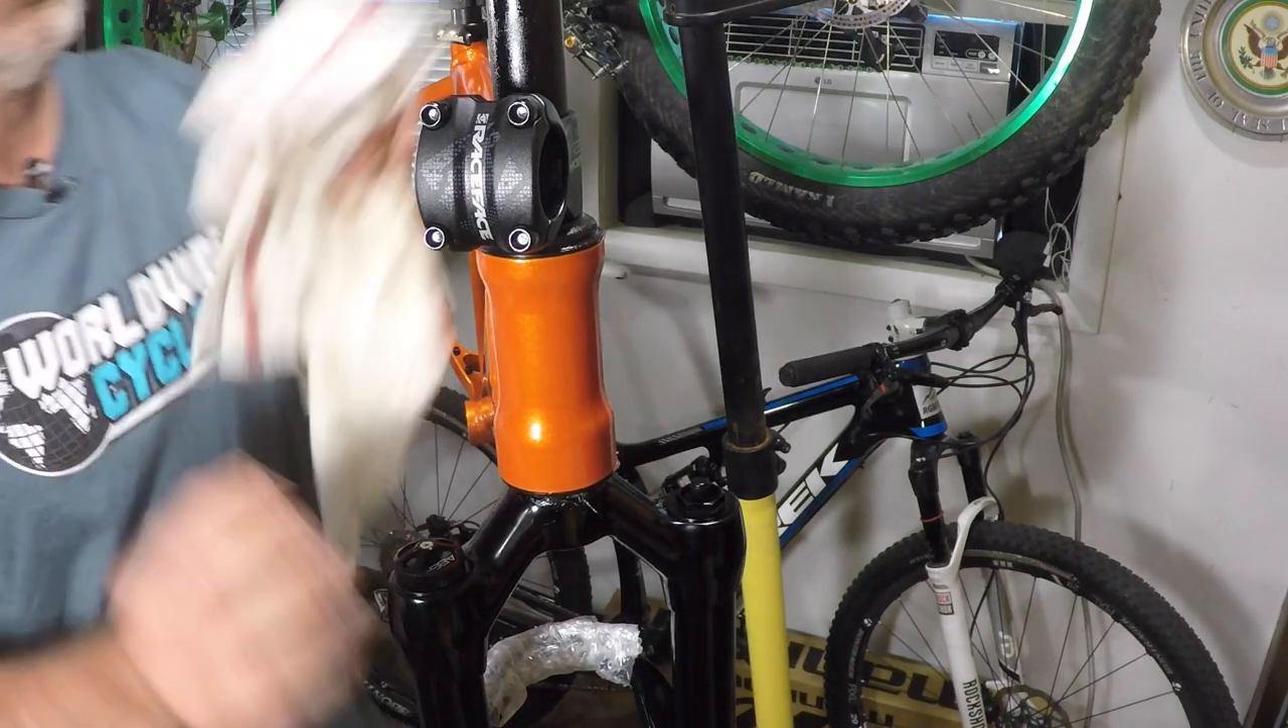All right, so the fork is in place. I wouldn't say installed, but in place.